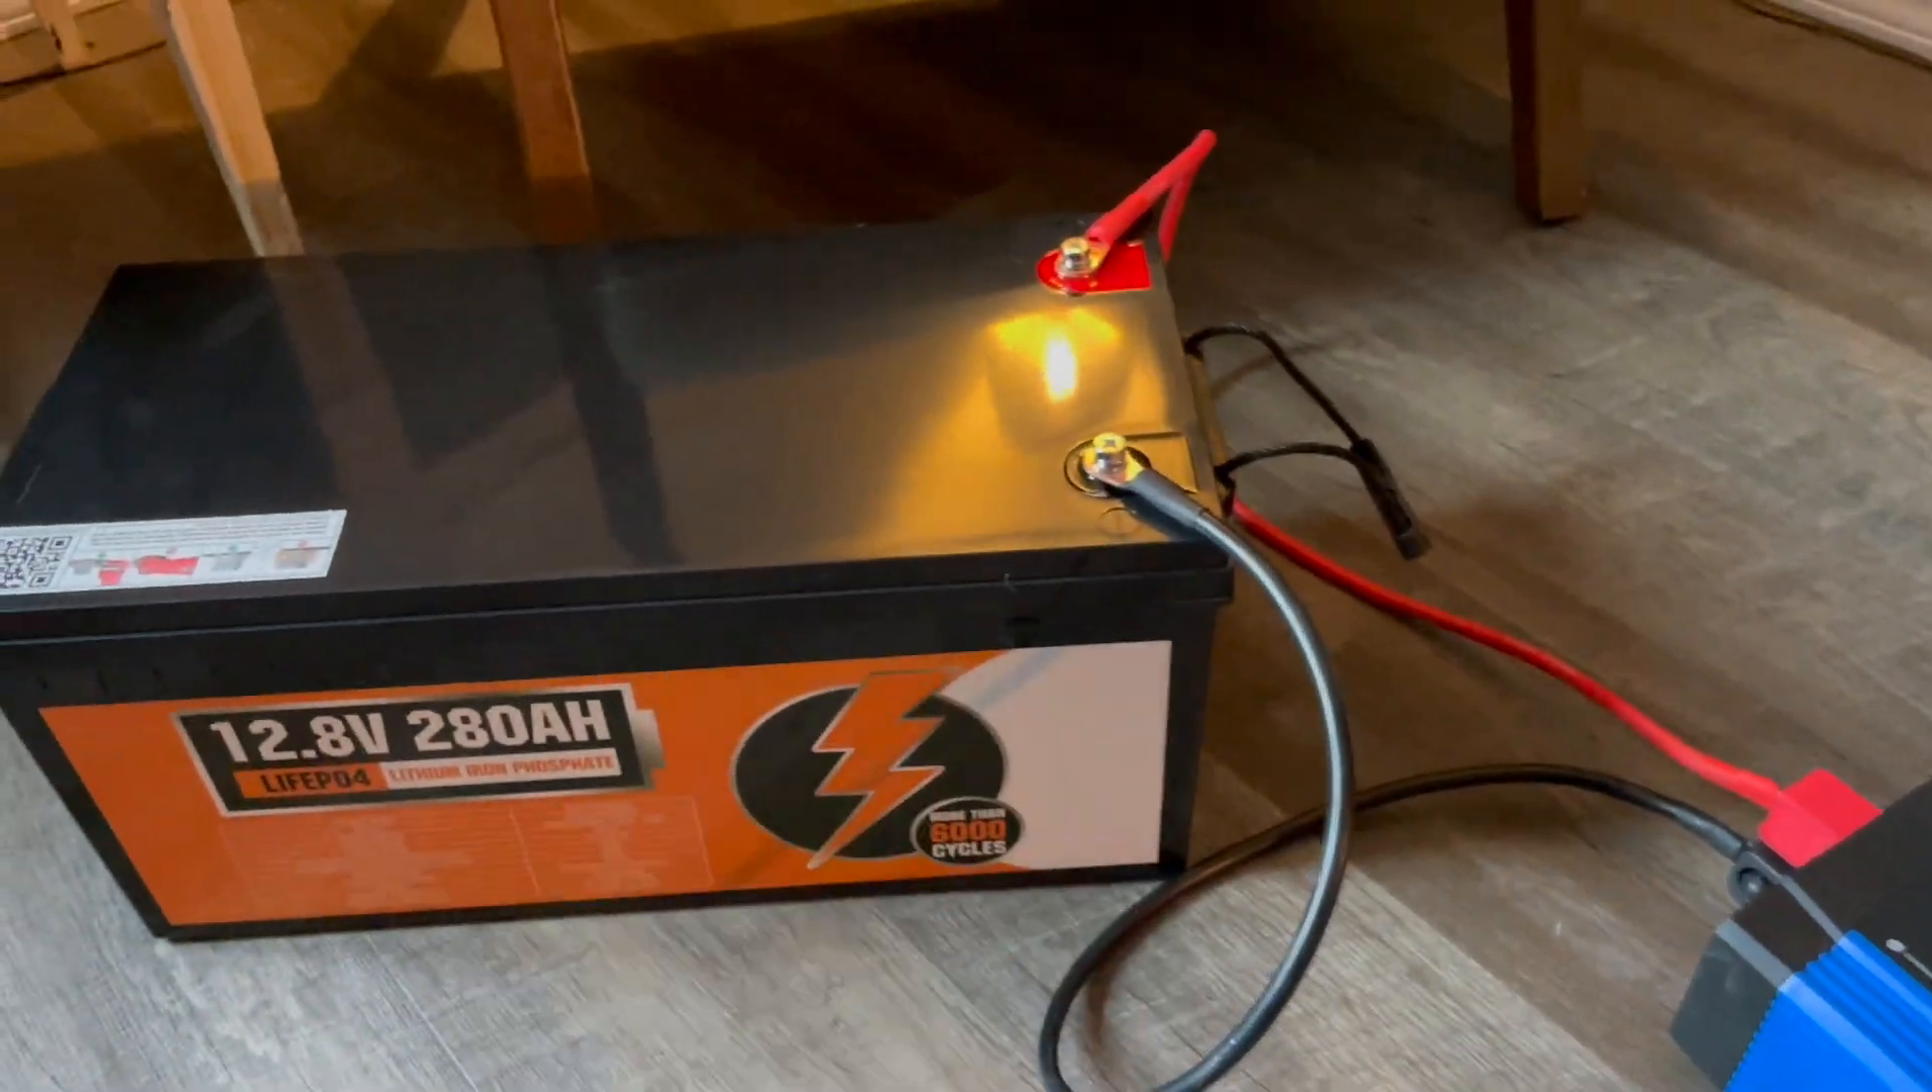Okay for our test we've hooked these thick wires up to our 12 volt battery.